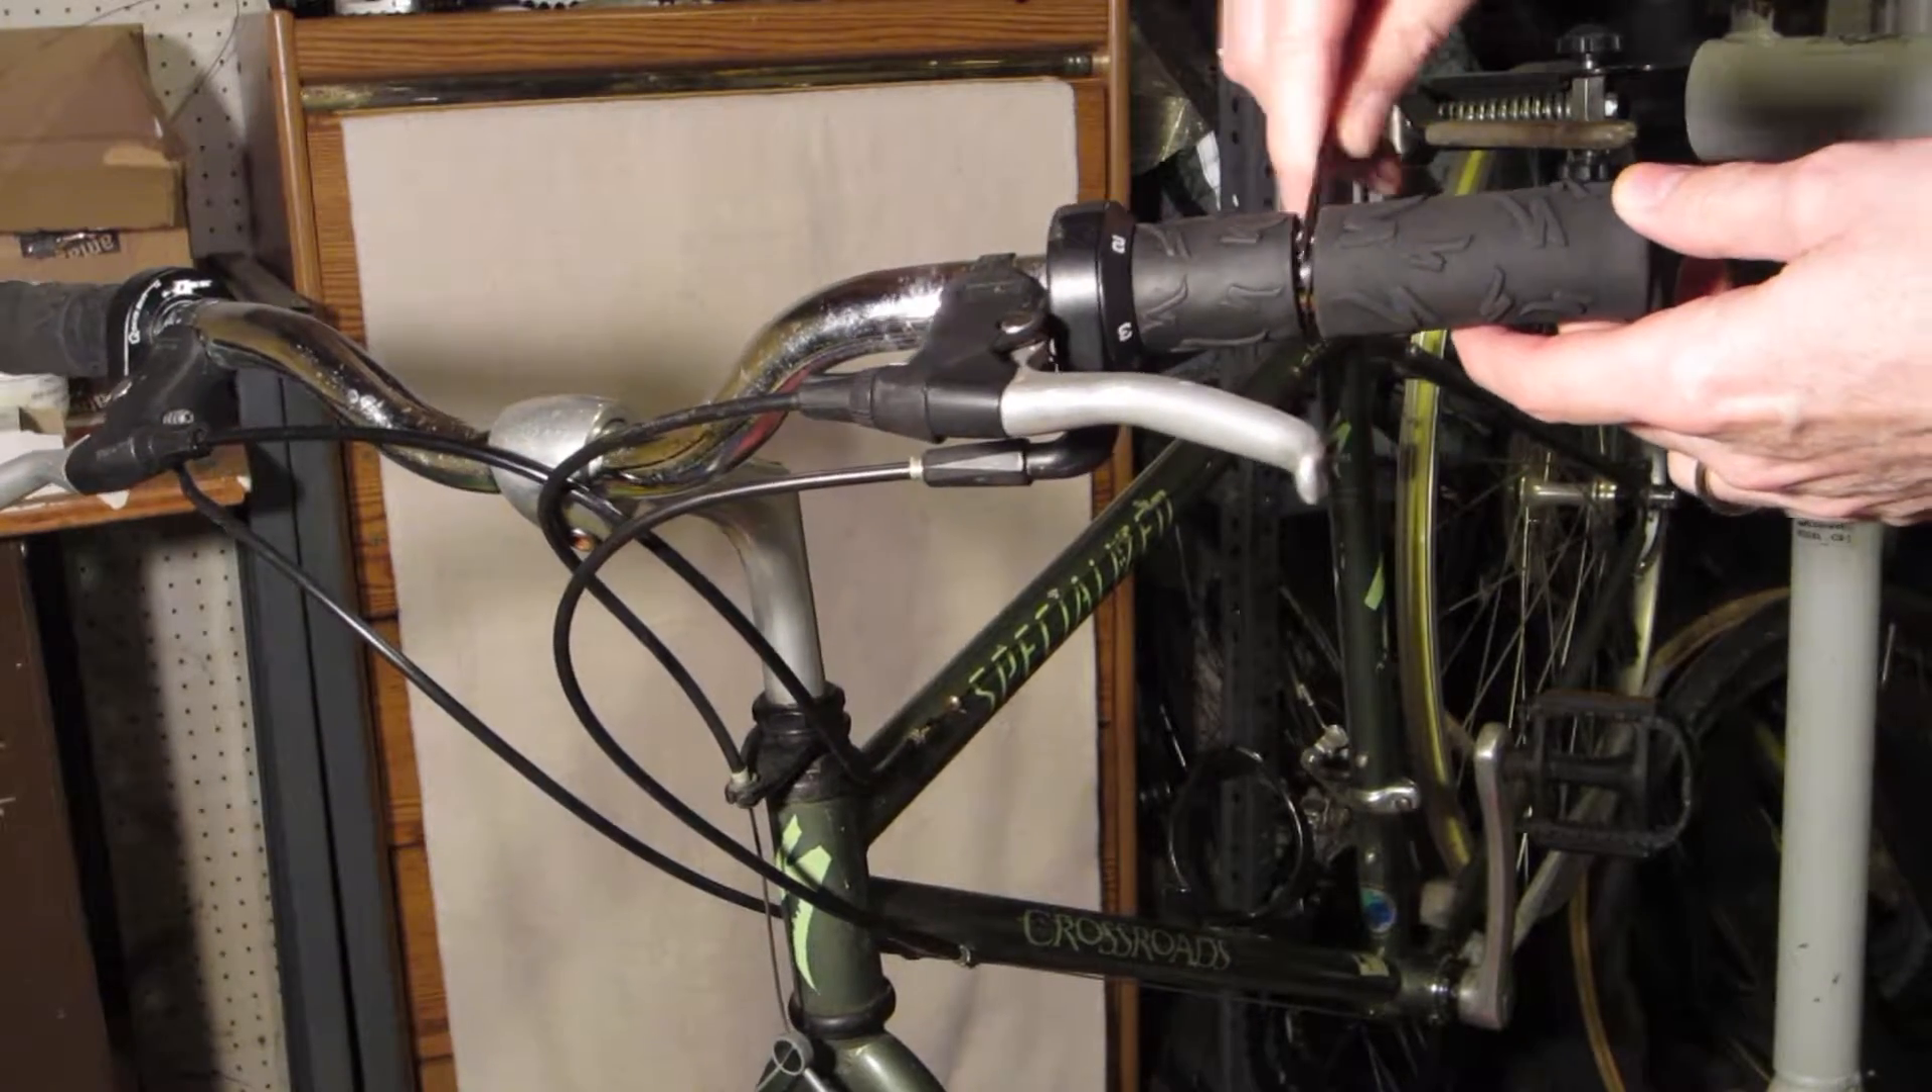Okay viewers so I'm going to work on the grips and the grip shifters today and the first problem we have here is this gap of course we don't want to have a gap like that.